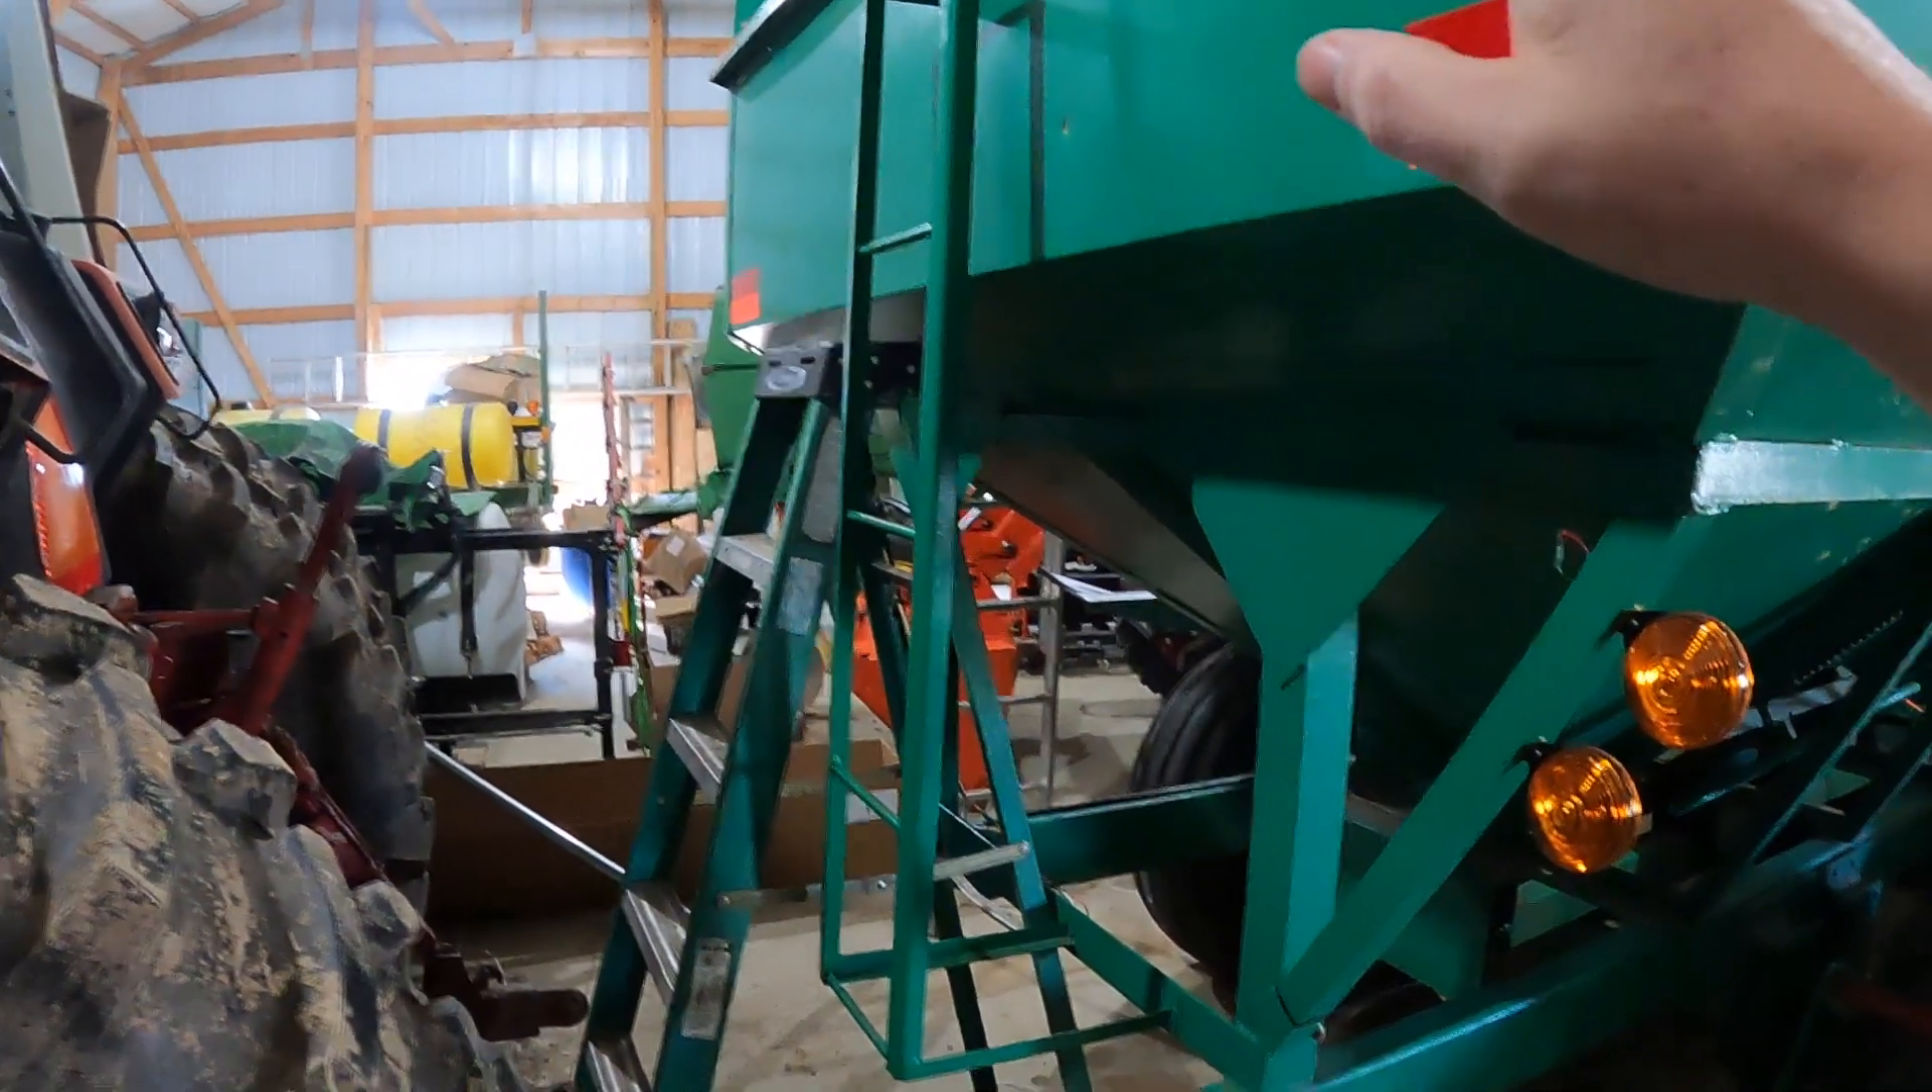And then this ladder comes off as well, but we're going to leave it there for now.